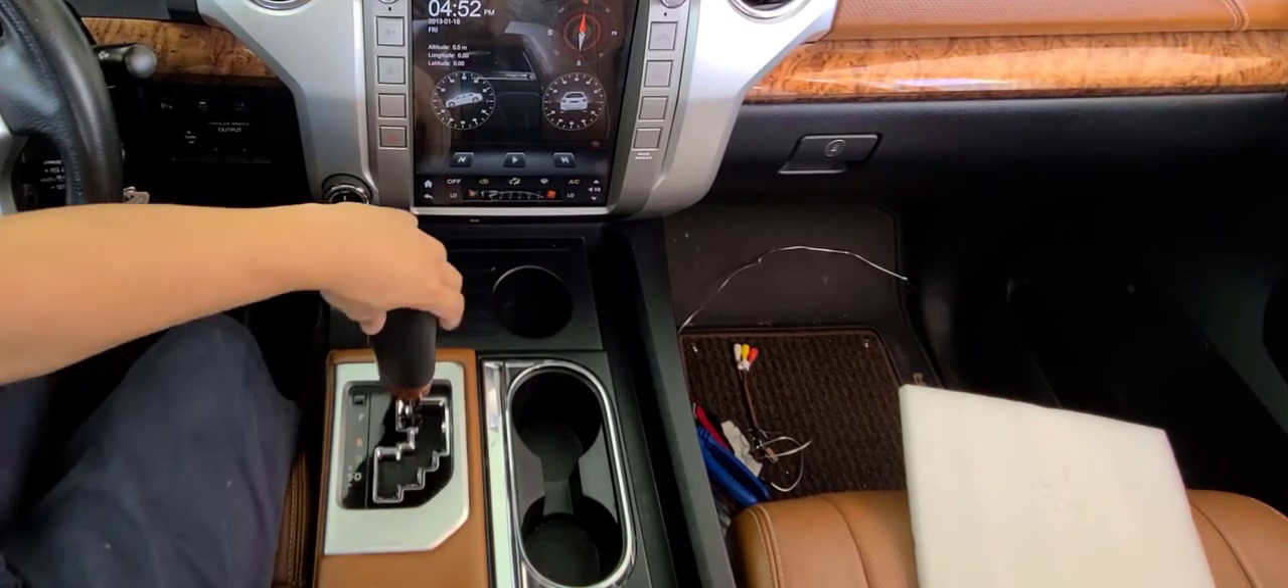The Tesla style radio is finally installed.